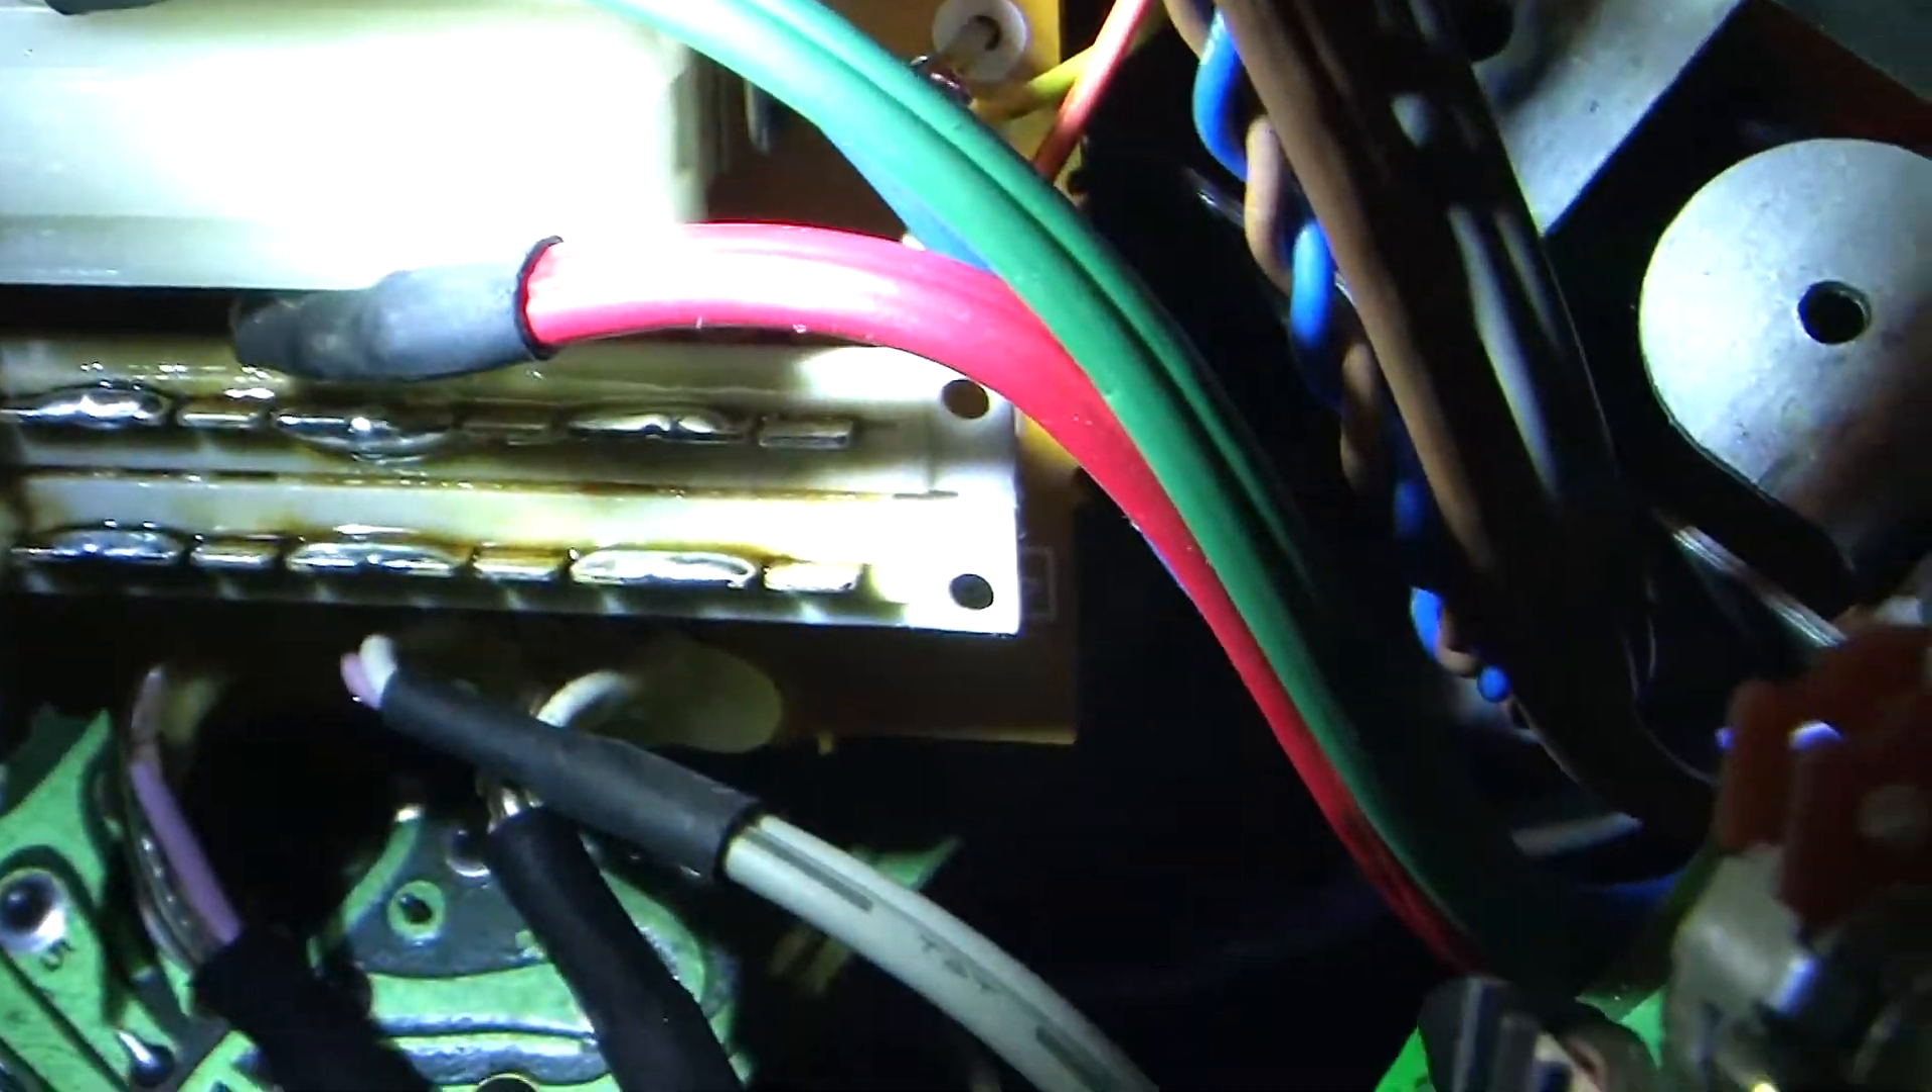I made a series of solder bridges where the connections ought to be hopefully you can see those little solder bridges.